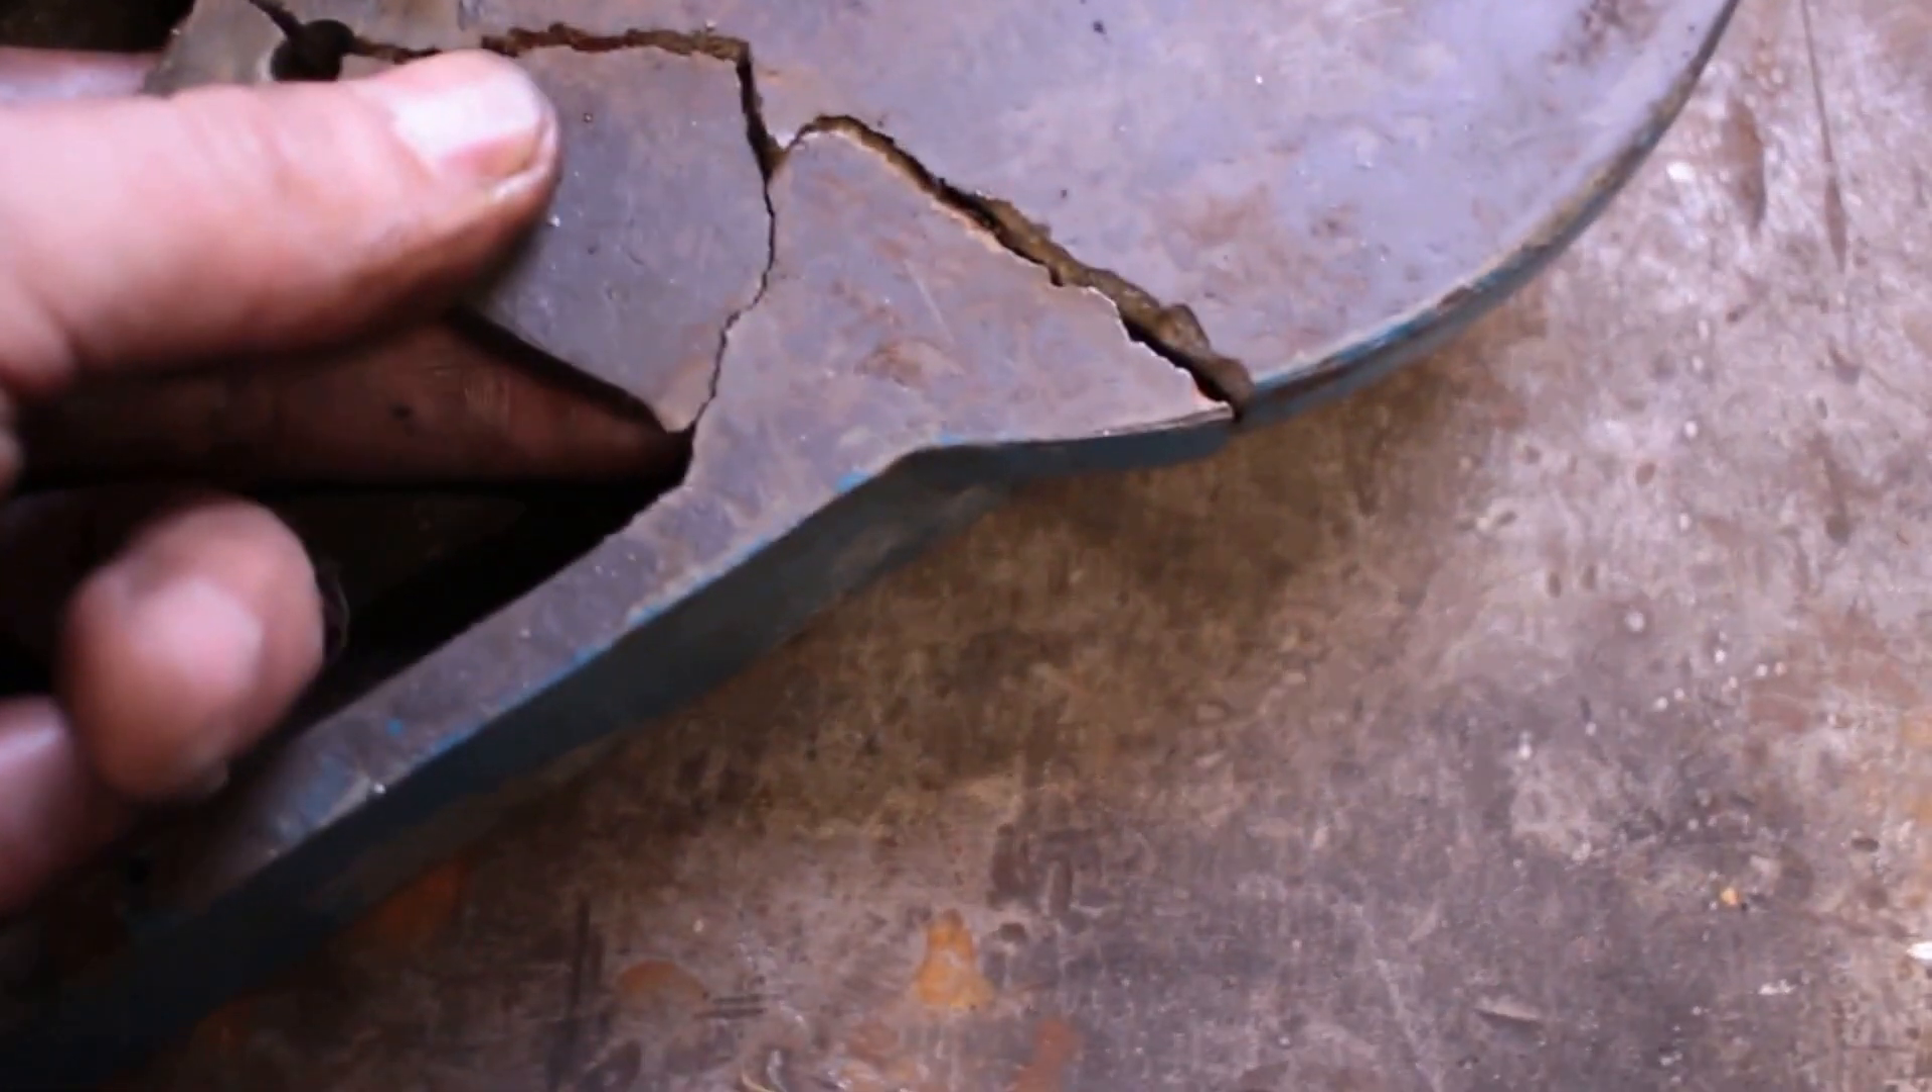So, here are all the pieces, just three pieces. Unfortunately, they don't quite fit back together again because of the cast iron shattered.